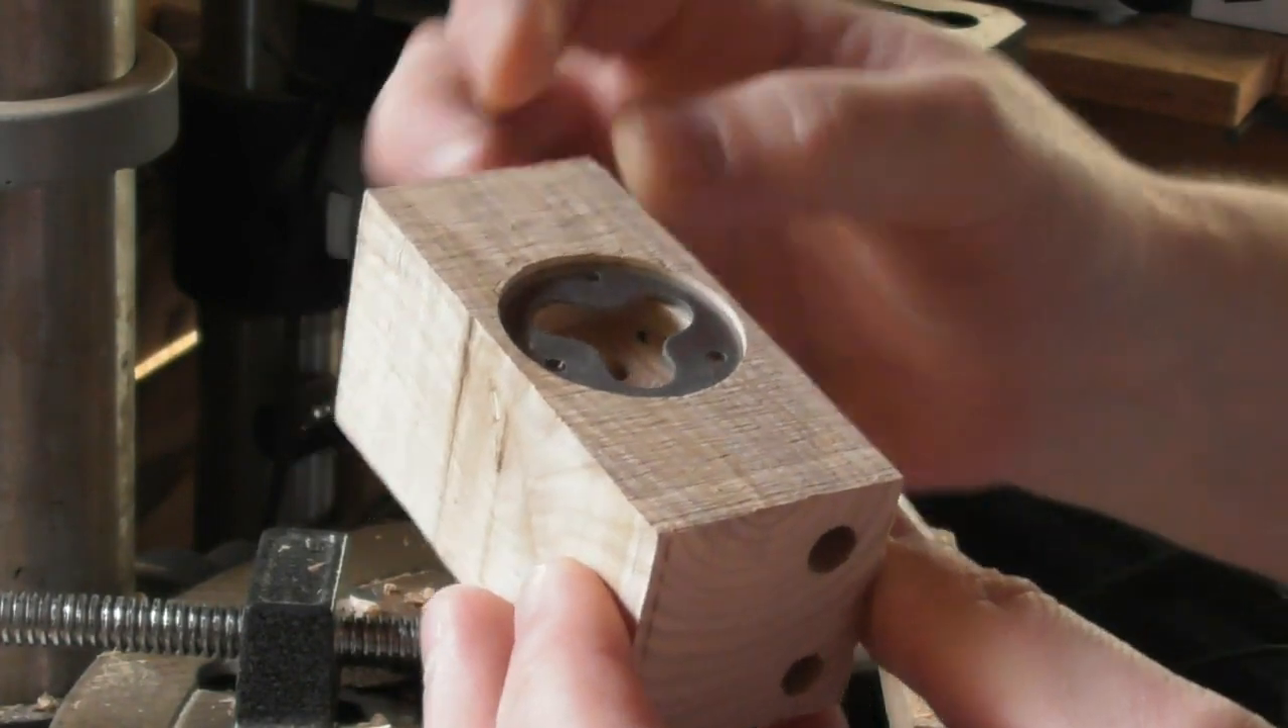So we can now pop that in there and you will see essentially what we've made is a bottle and all we need to do now is just screw the three screws in there and that's it finished.